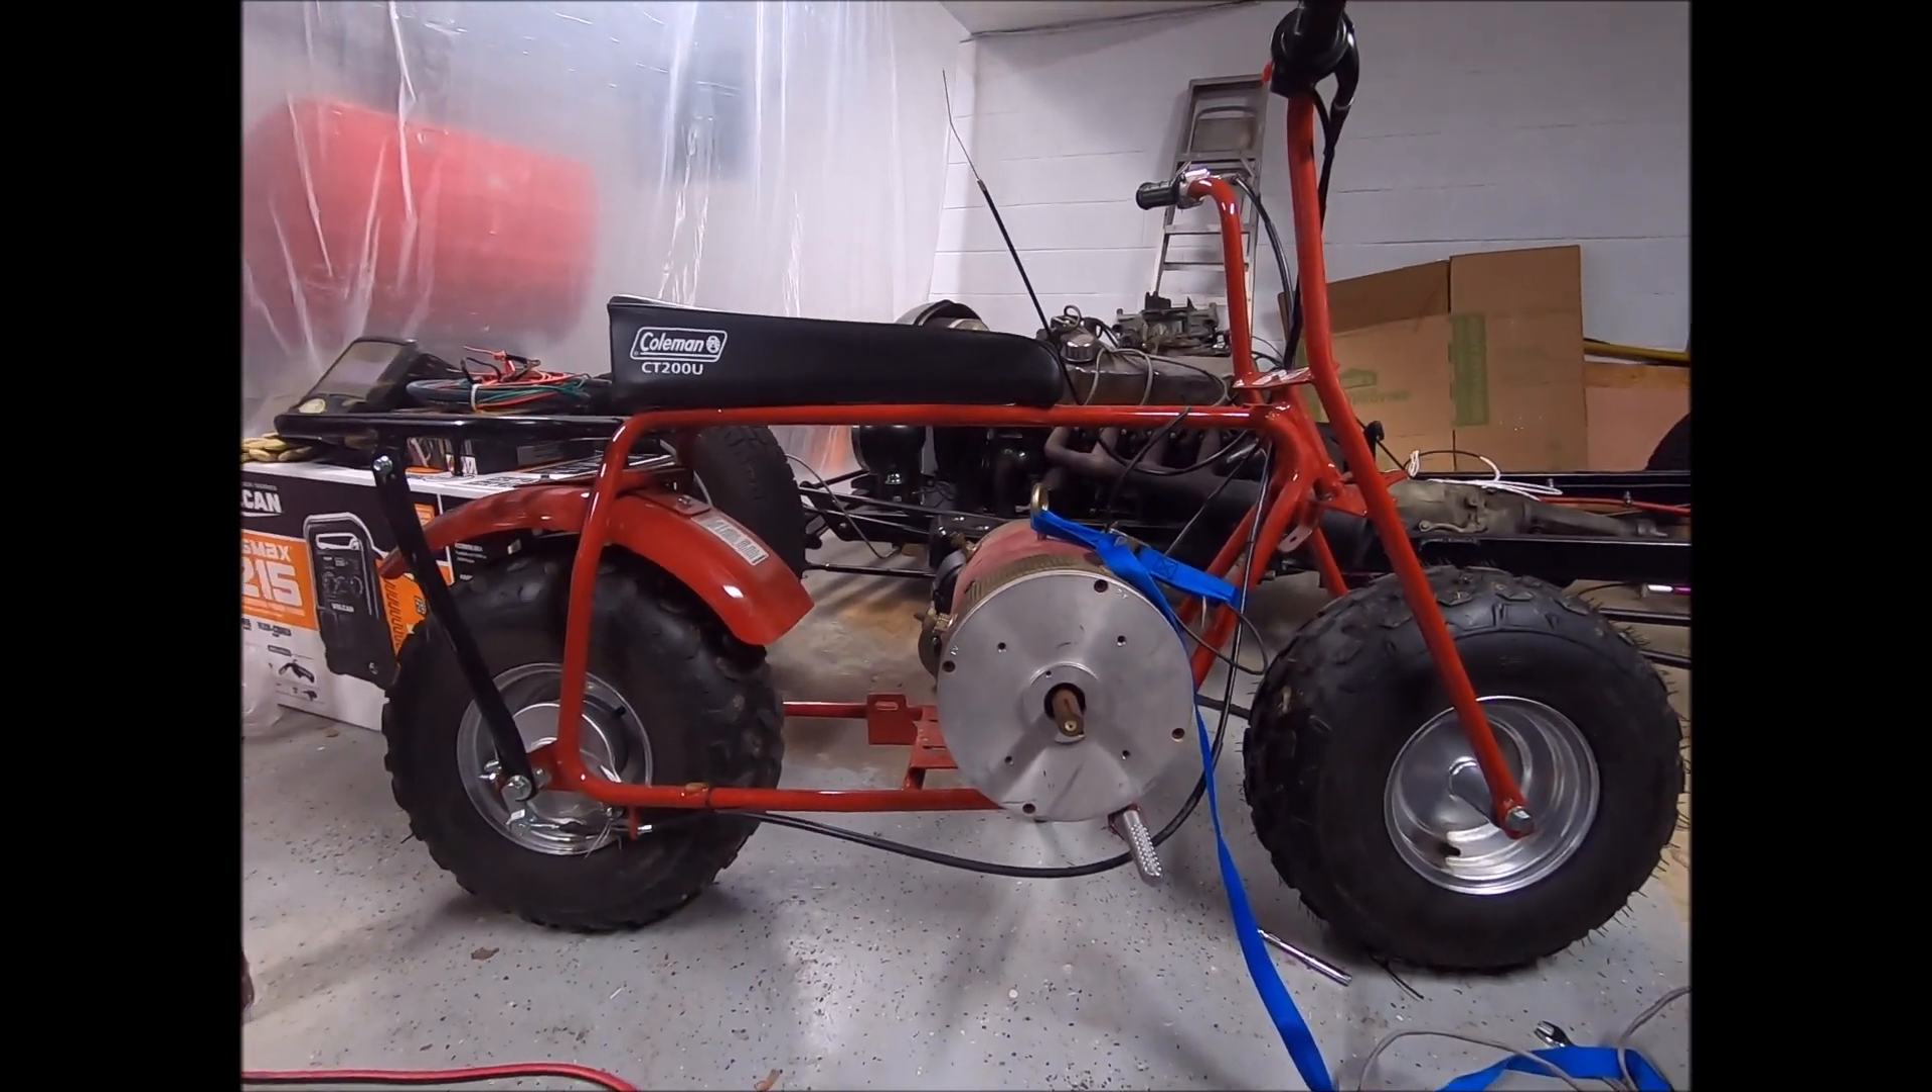I managed to get the motor in the frame which was no small feat.